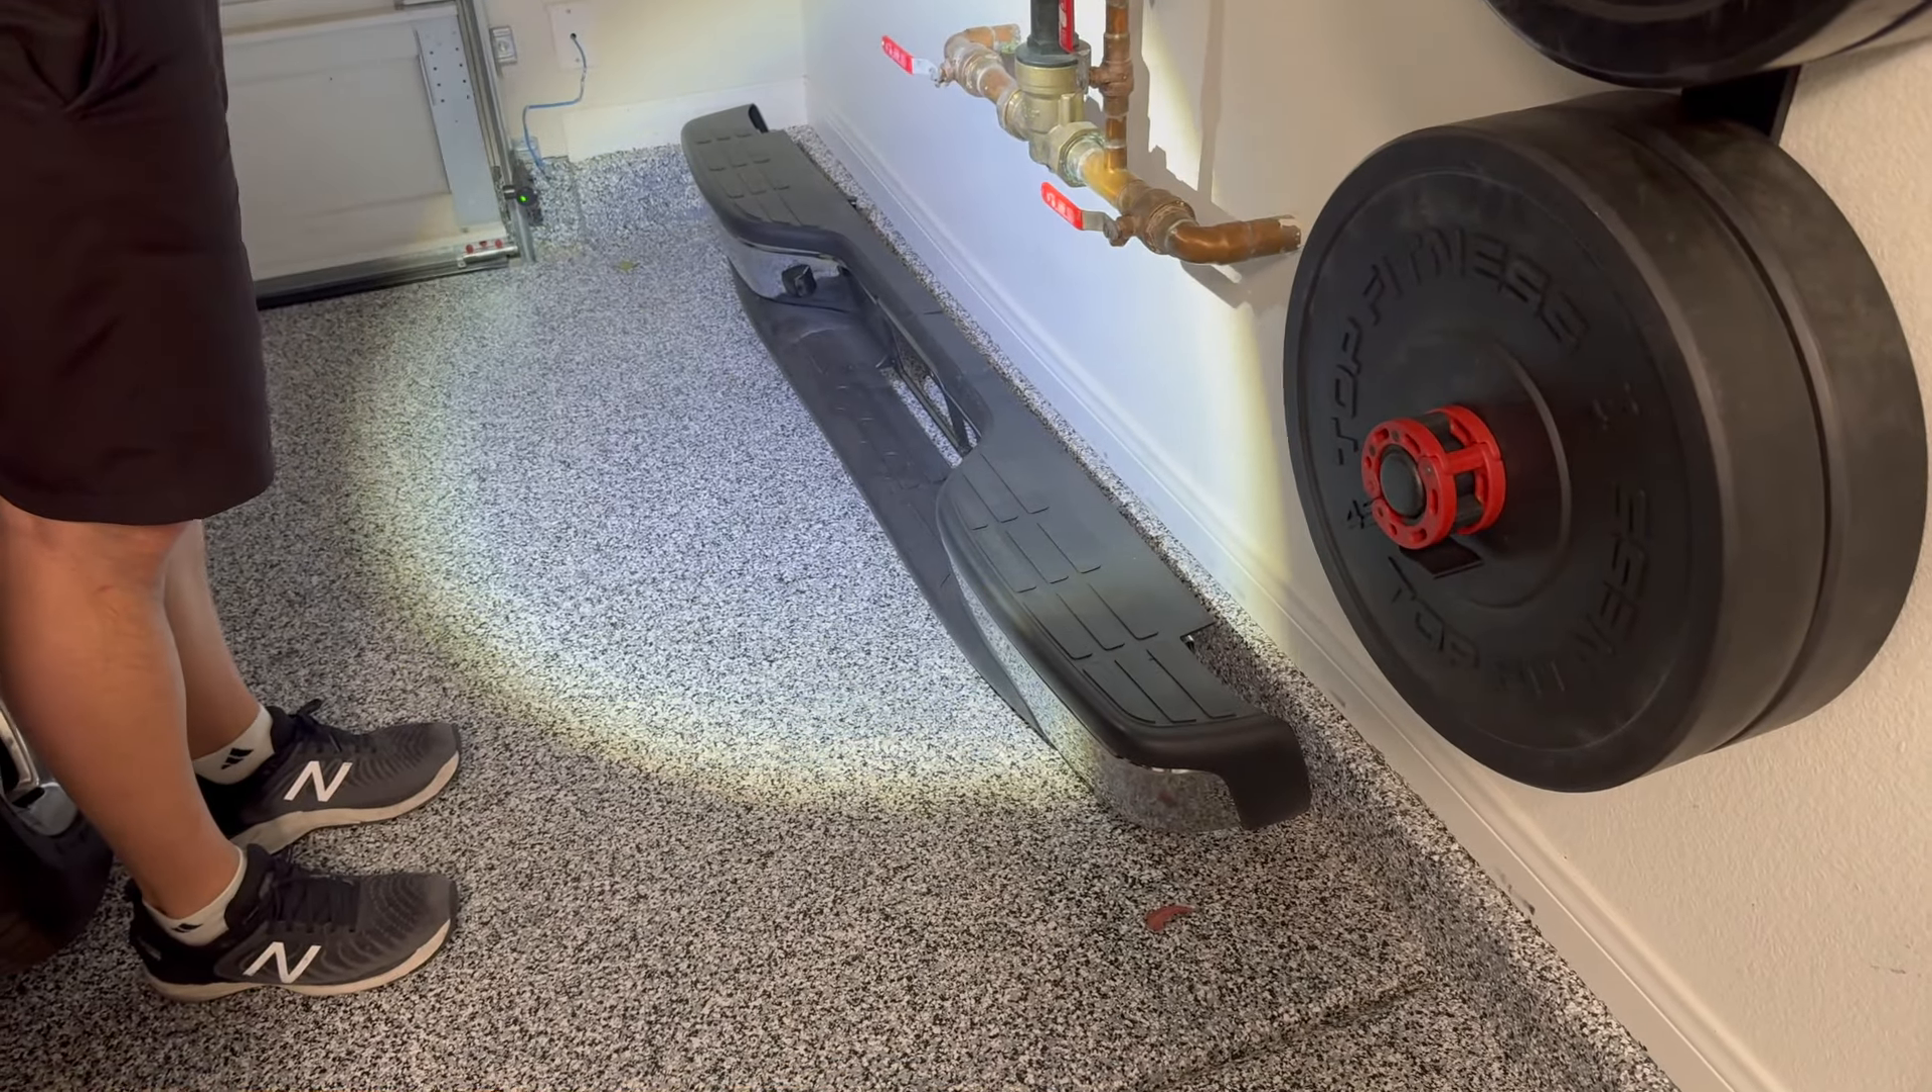Another thing I haven't done yet is put this rear bumper on. I just haven't gotten to it.